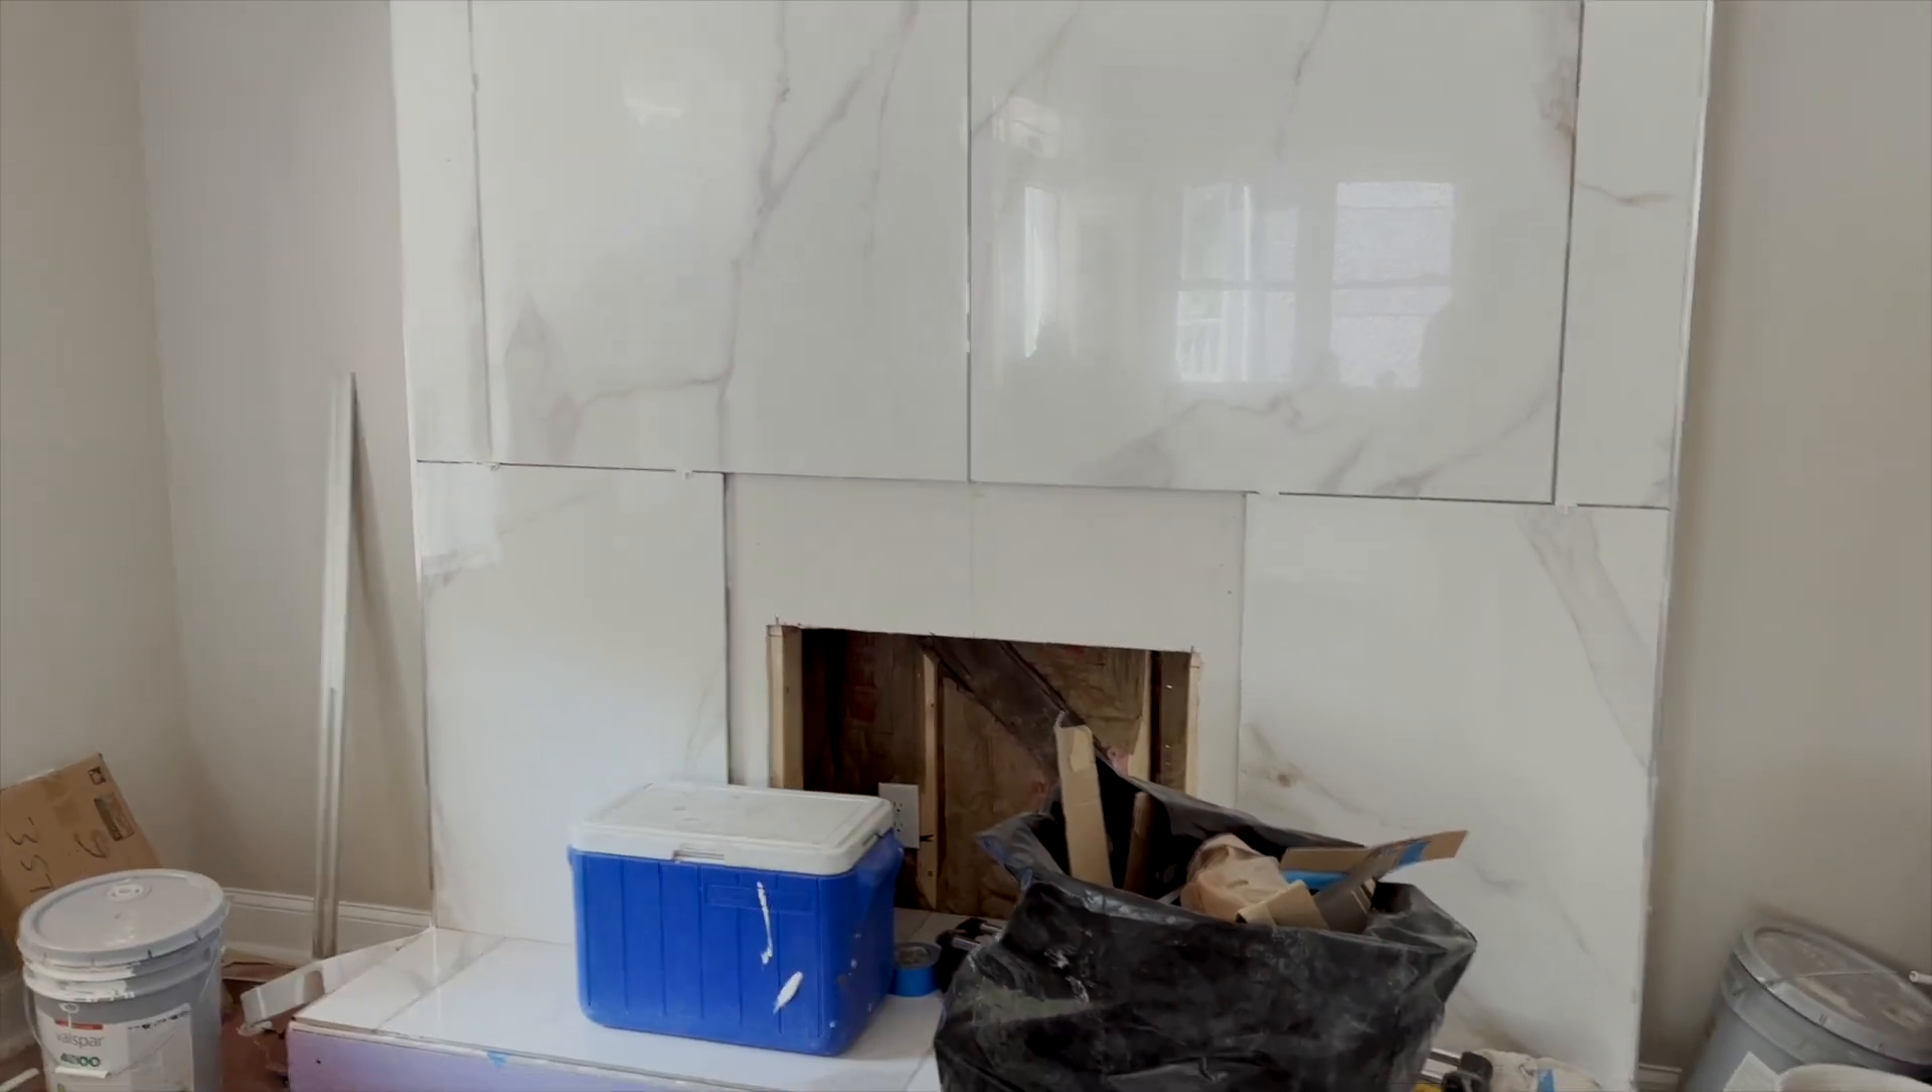Looks like they almost completed installing the ceramic on the fireplace they just need to add grout and the last piece on the fireplace.